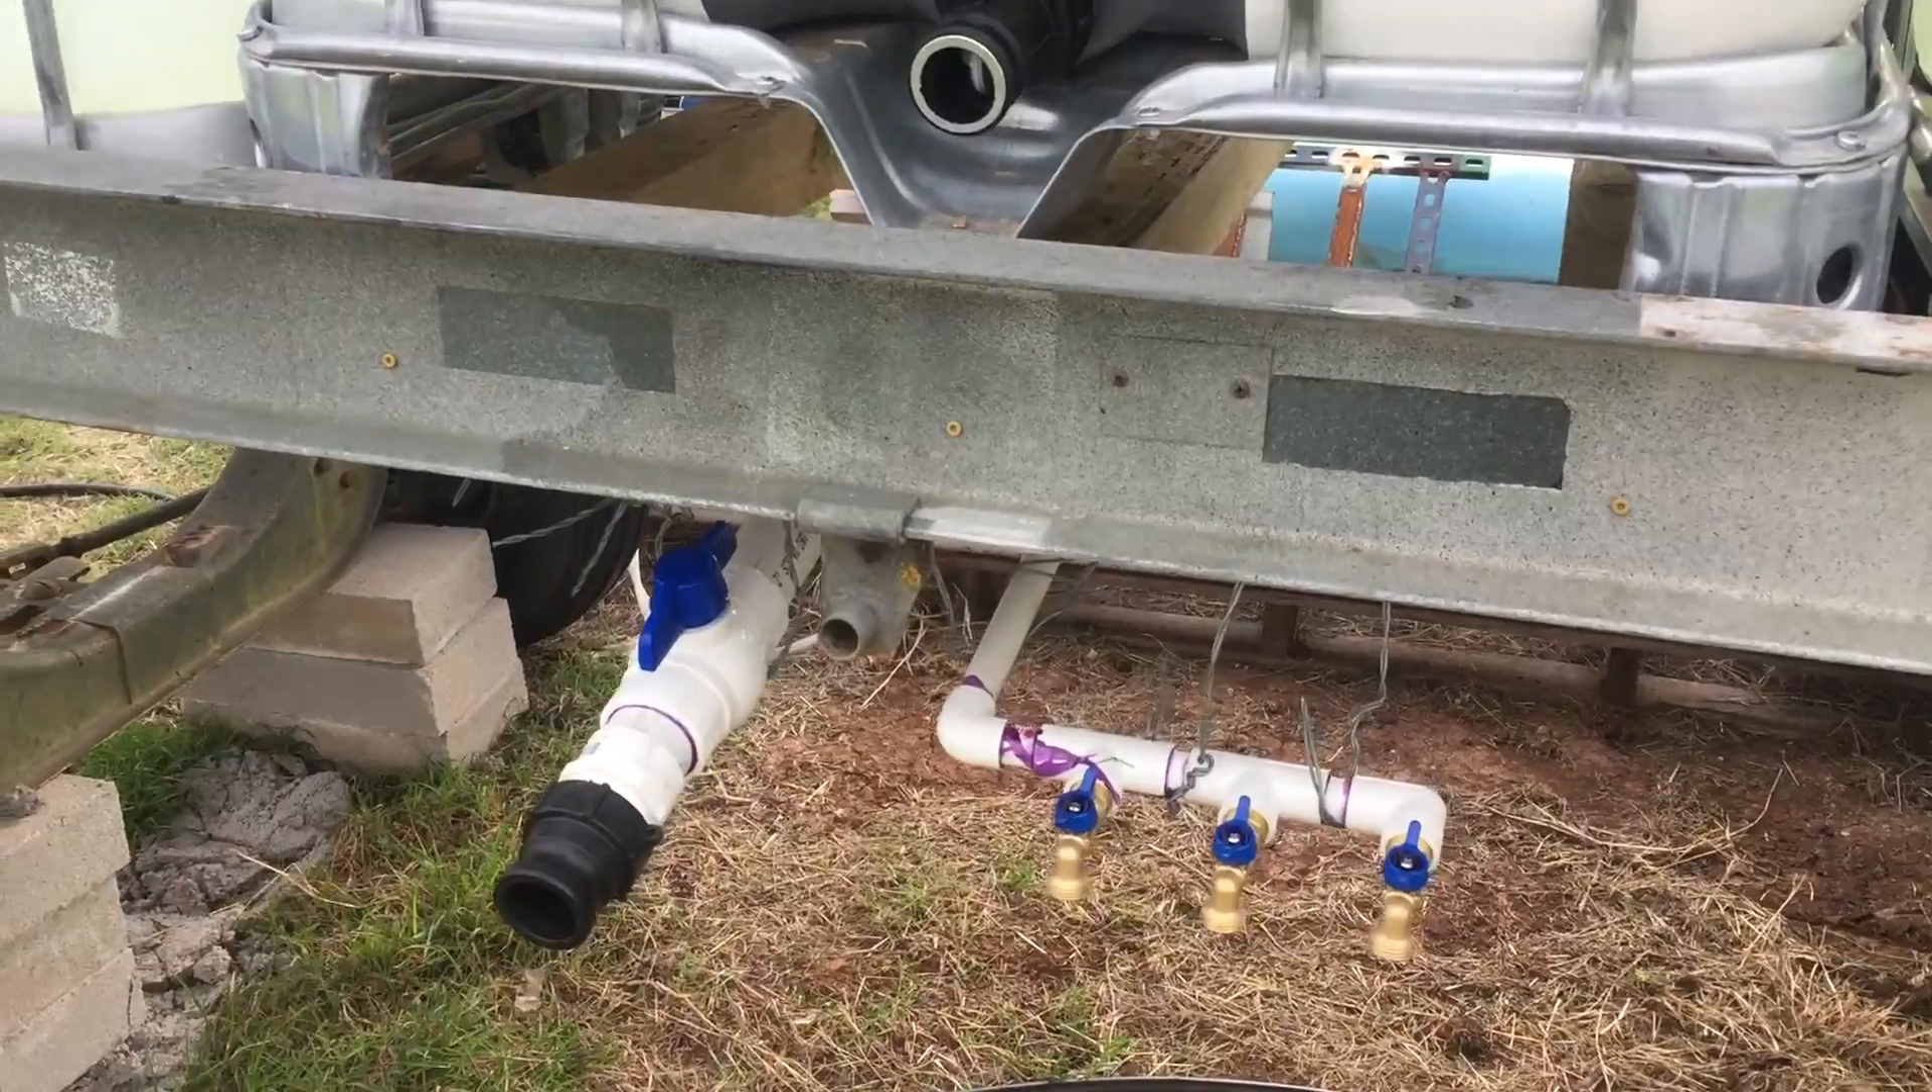All right, there's the finished project with the valves all where I can reach them.